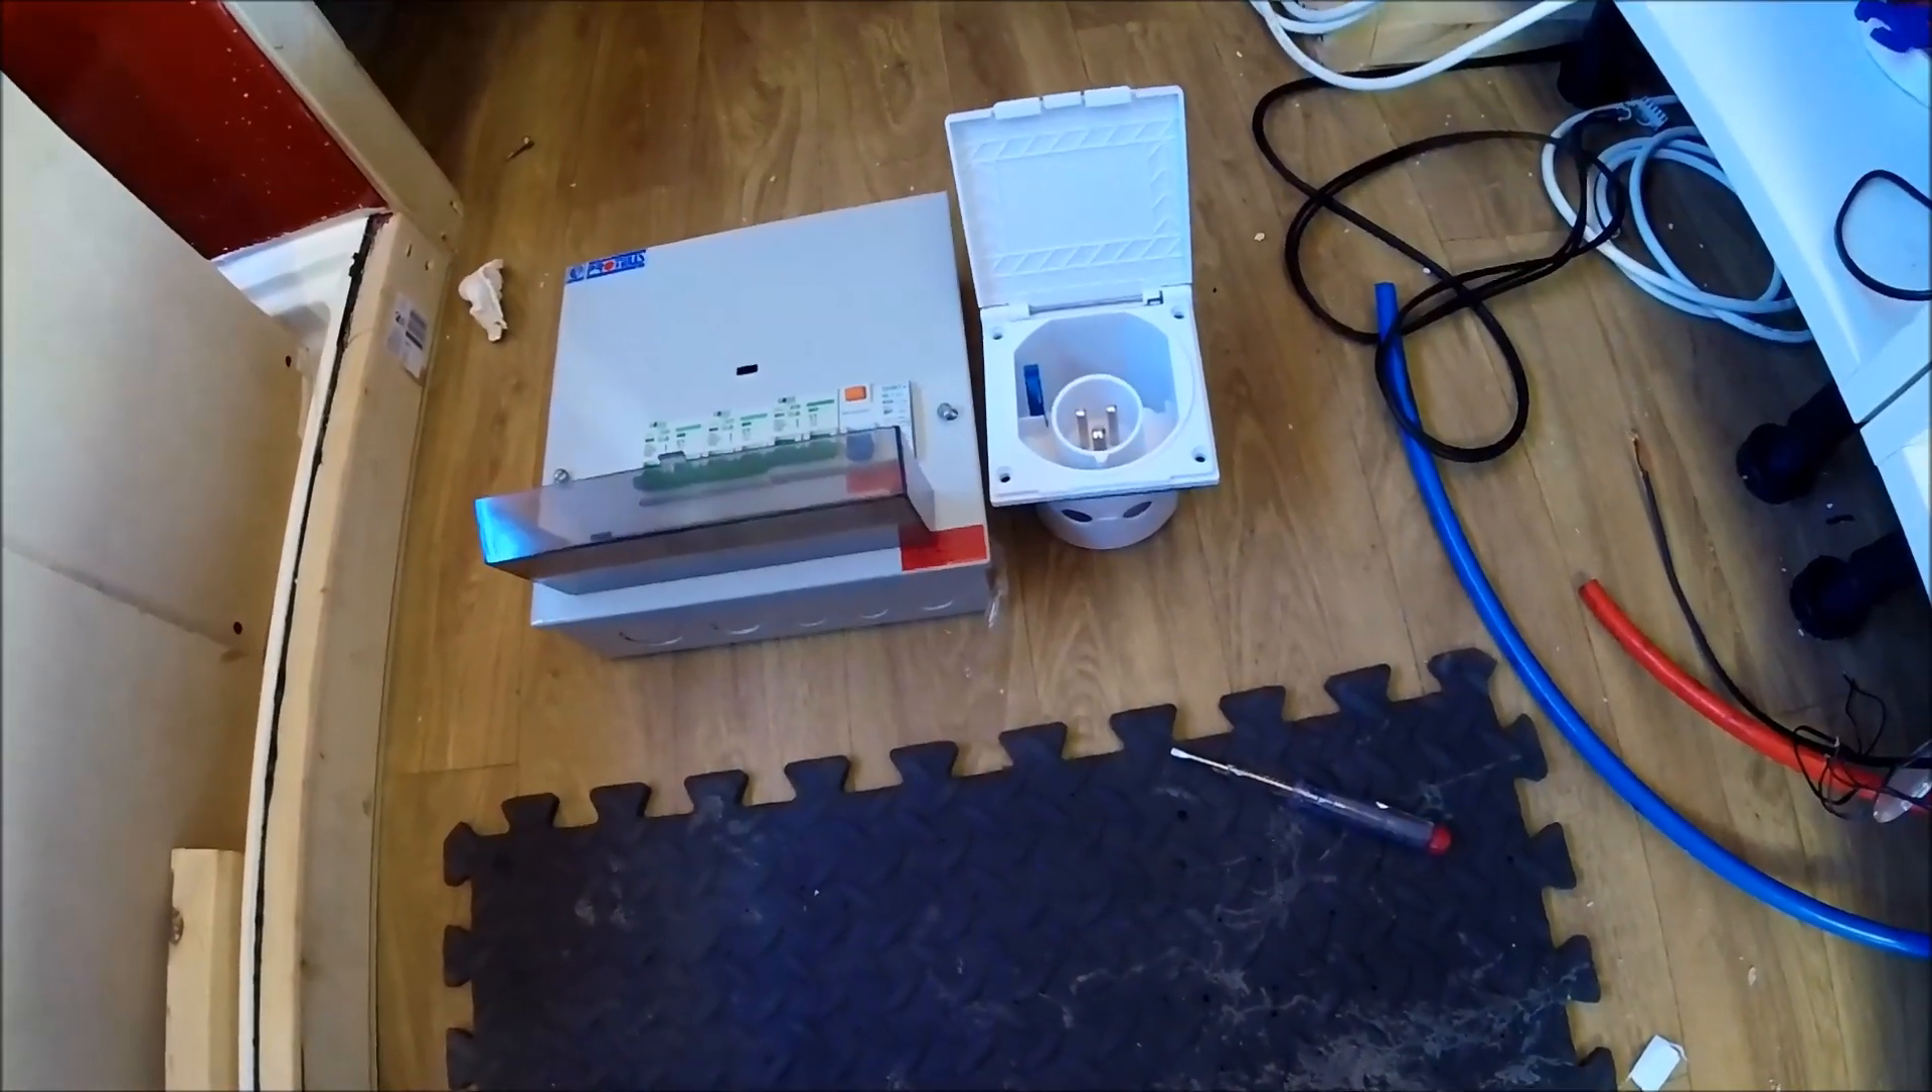Now as you can see I haven't even got the hookup point mounted in yet.